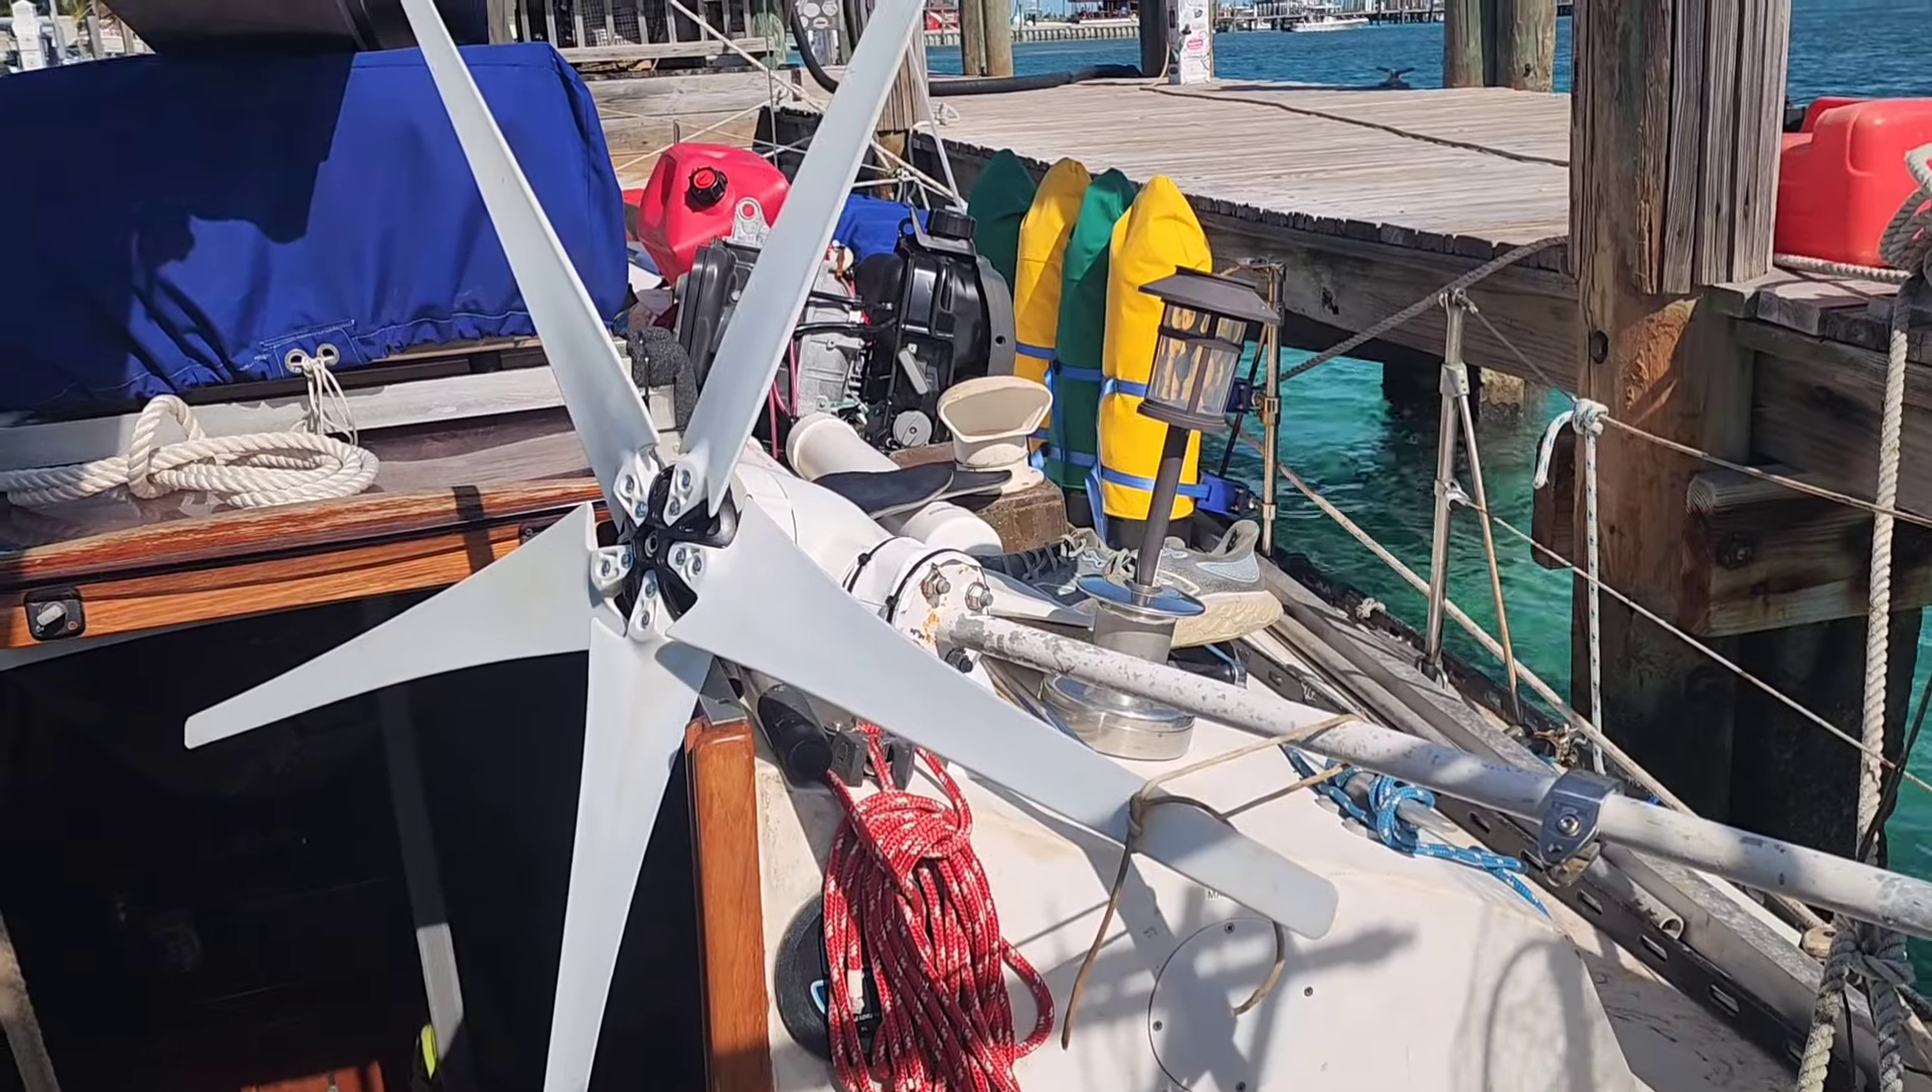The 1600 wind generator is assembled. On the pole.